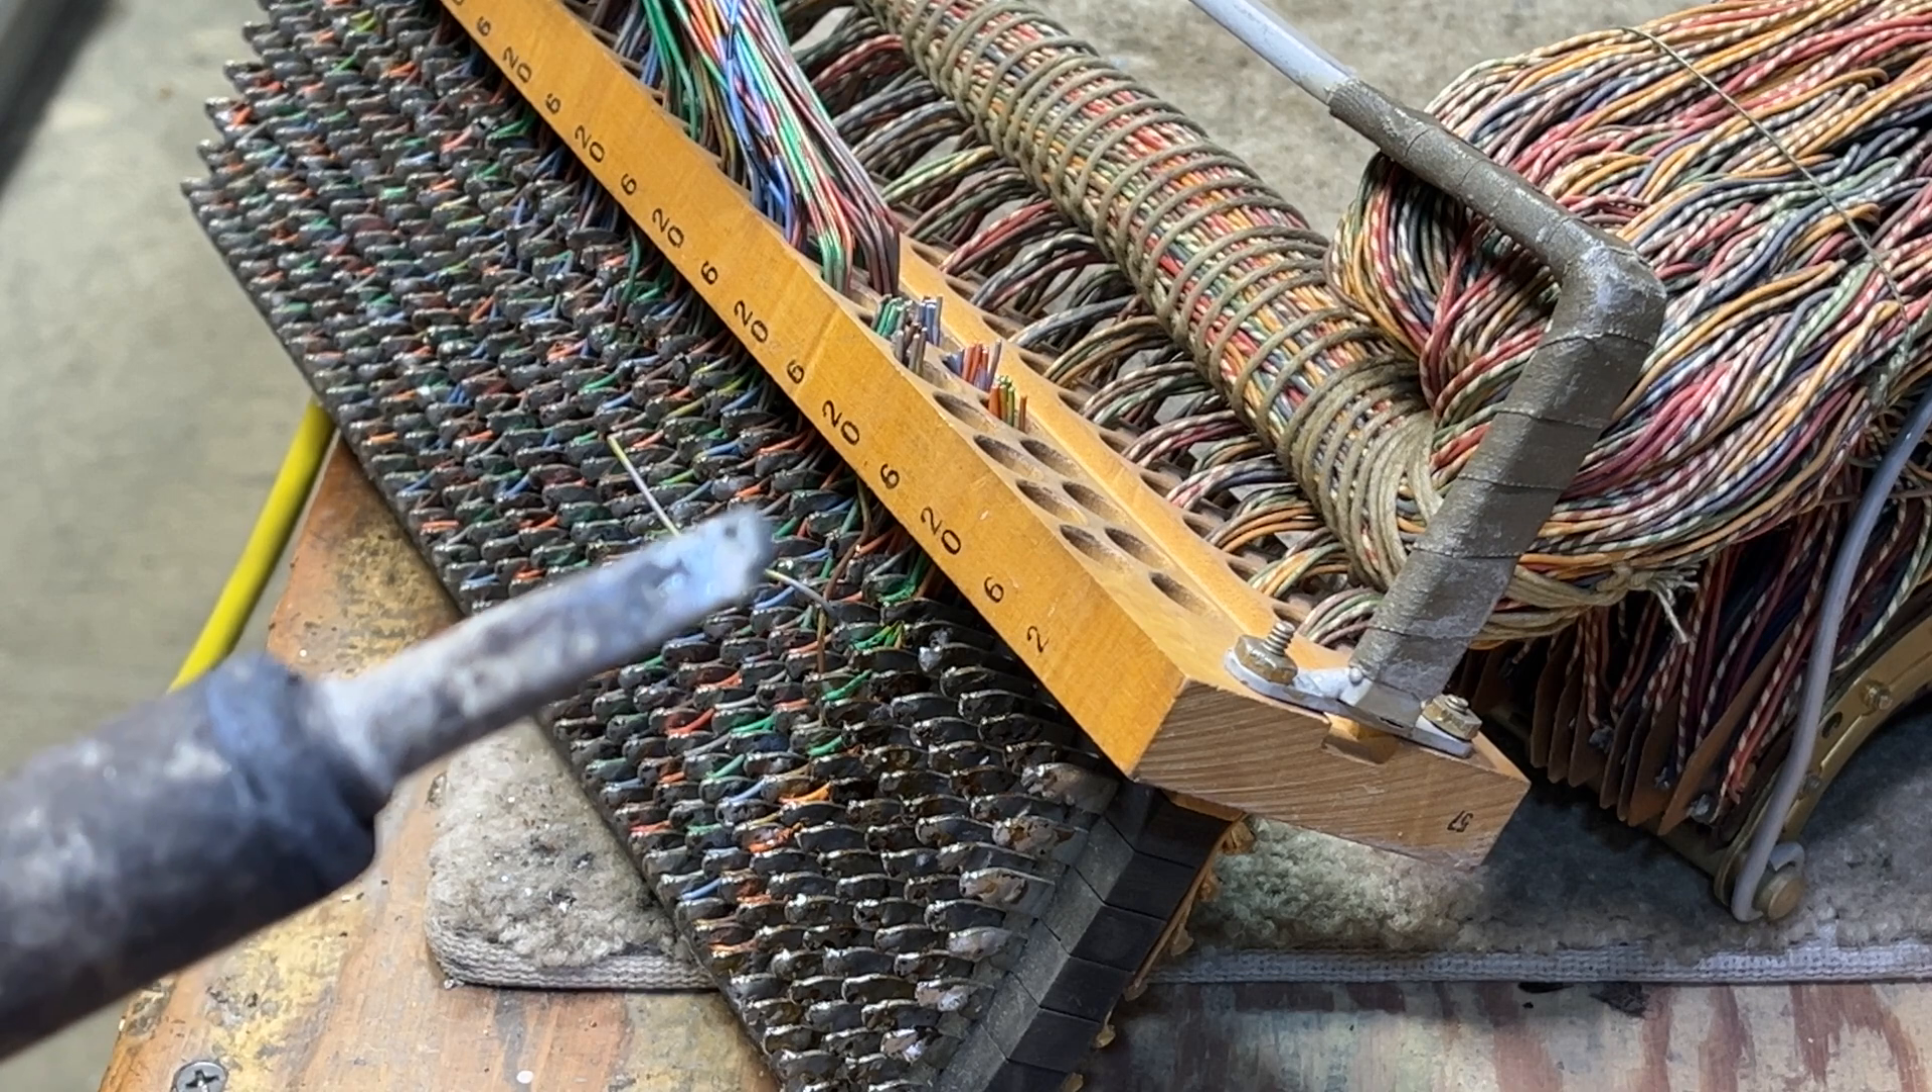You can see I got the first 9 or 10 rows of wires cleaned off. The rest of them I'll be desoldering.